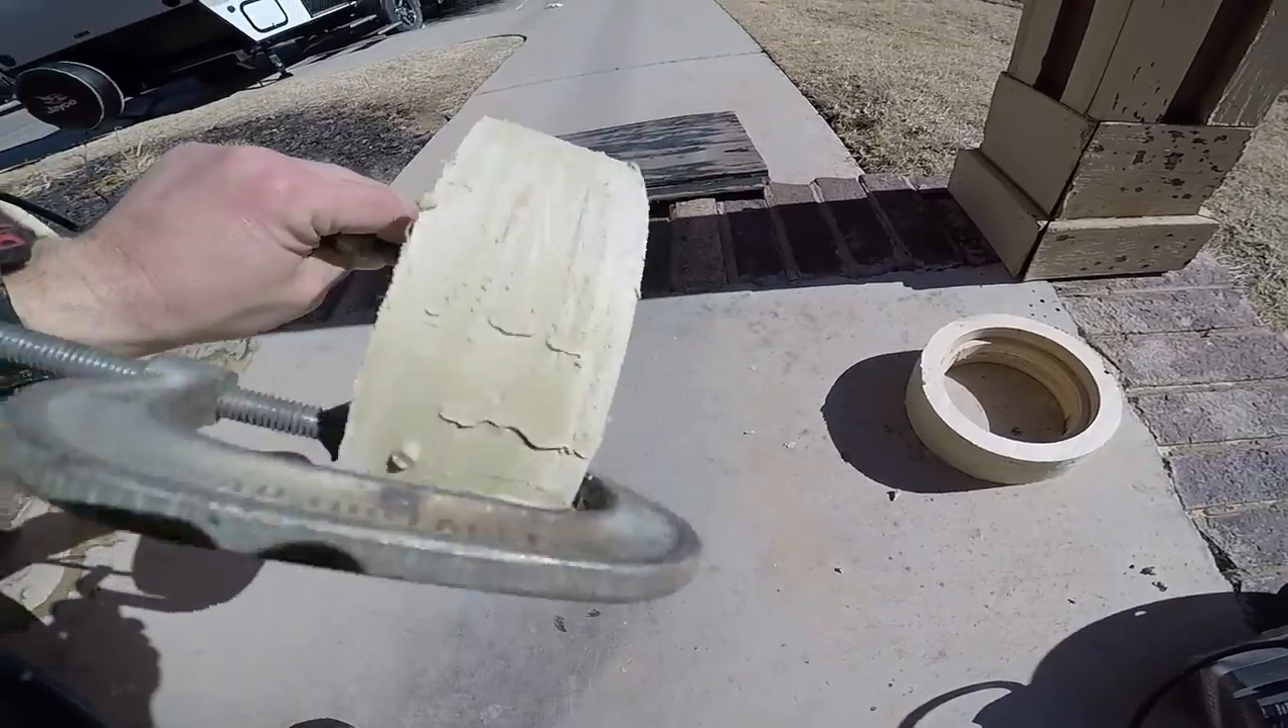All right, all the rings are cut out, glued, and covered with wood filler.